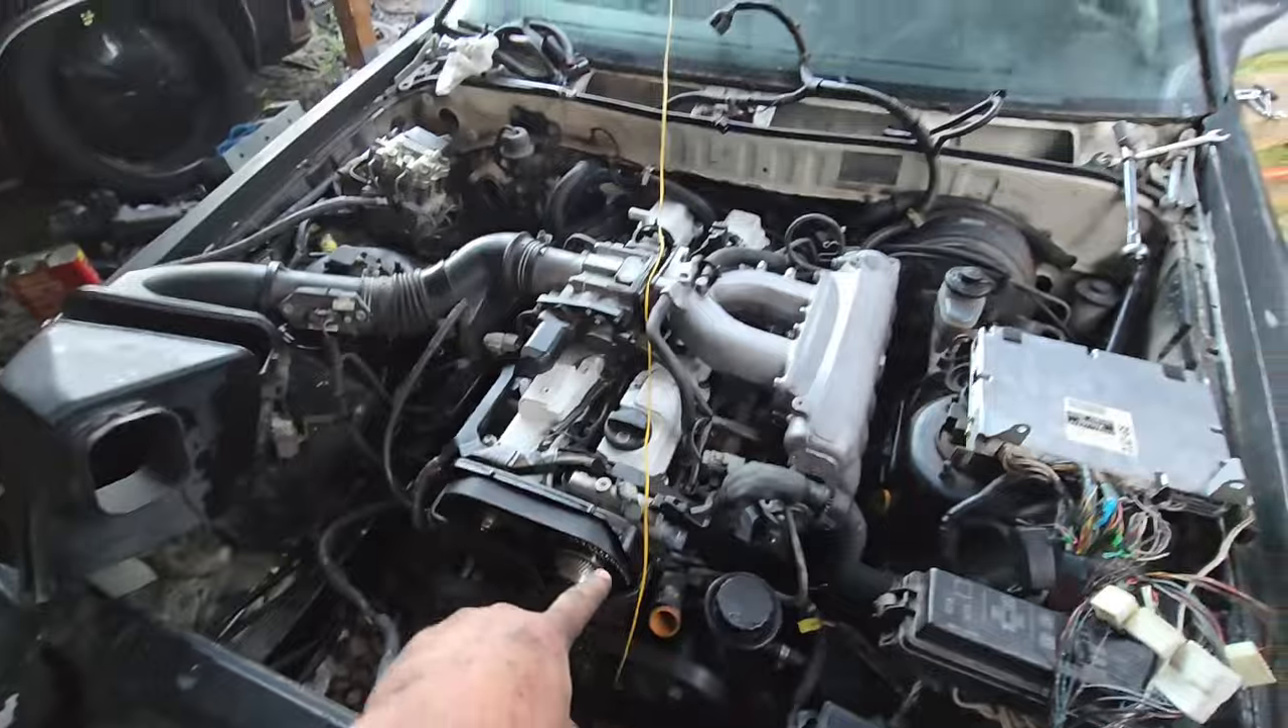We got the whole motor put together.